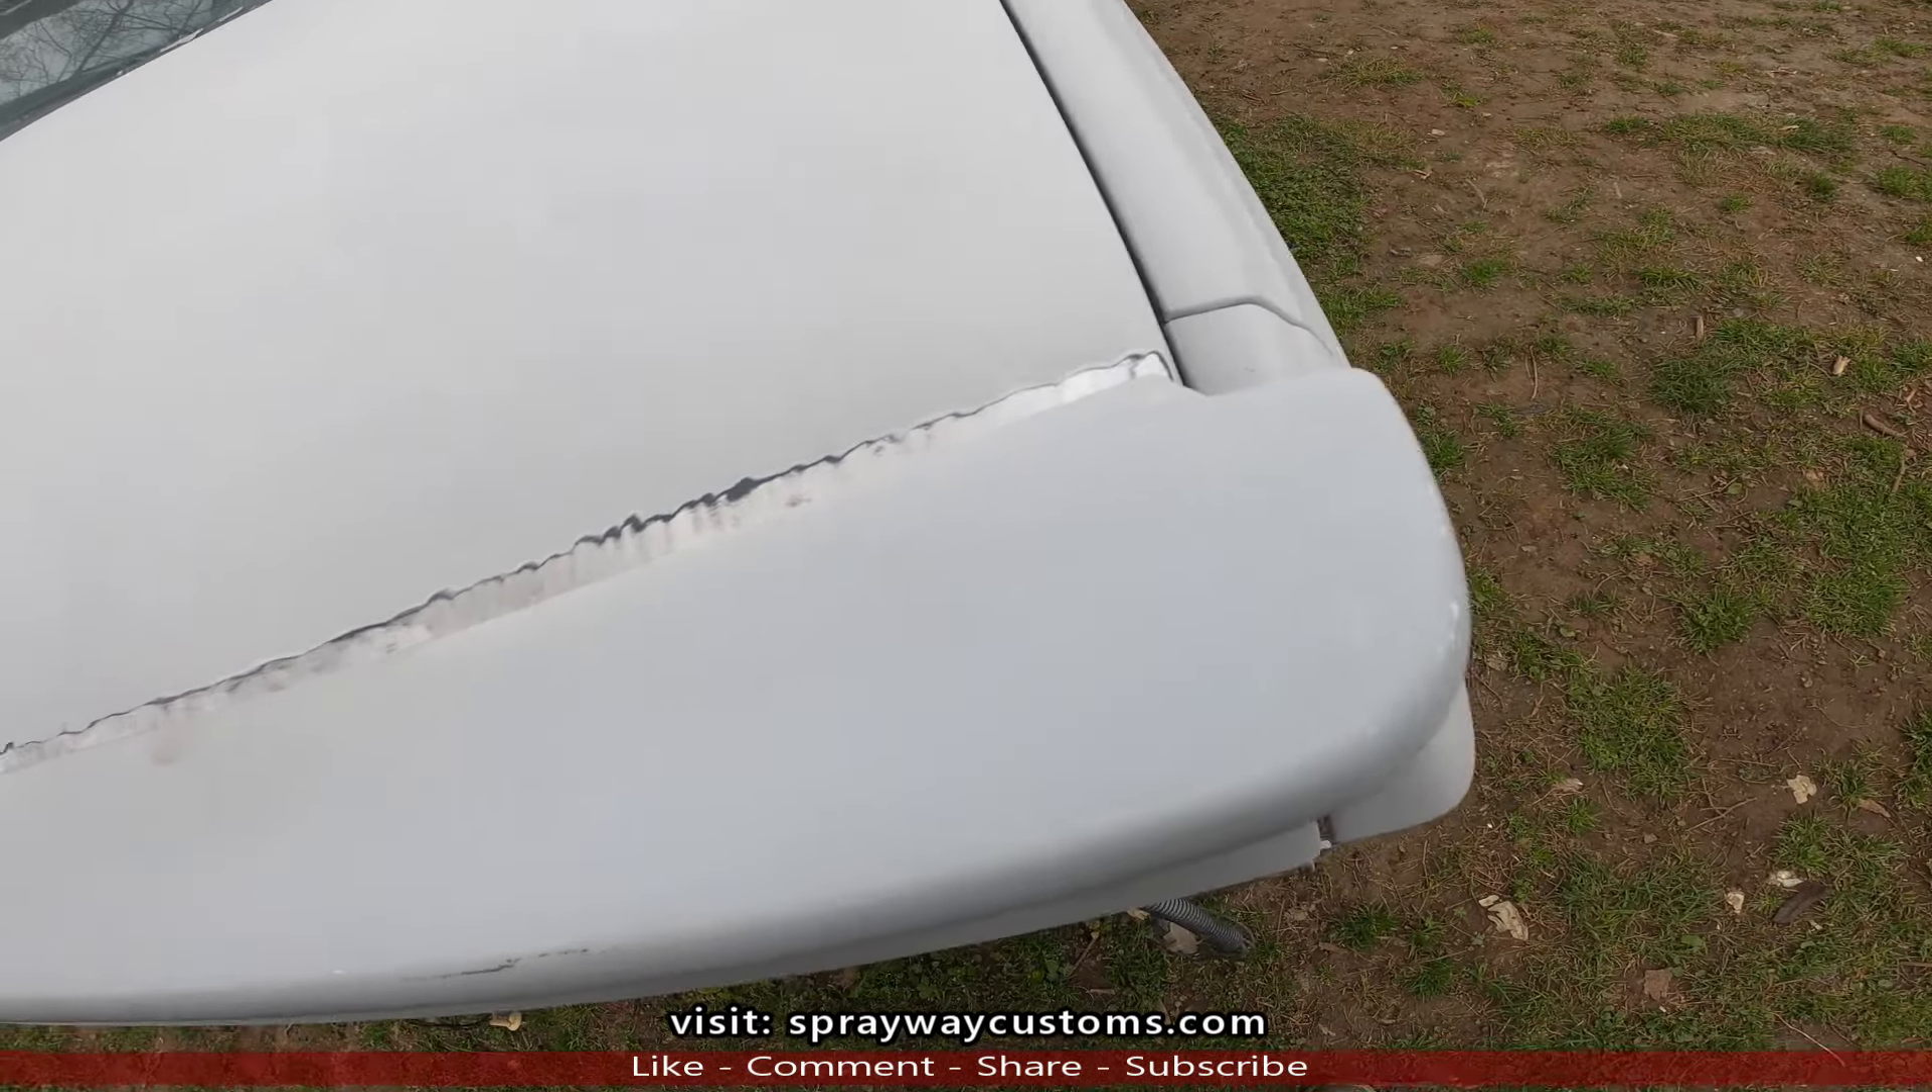Now you can see these ends Stick out Farther than the deck lid itself.